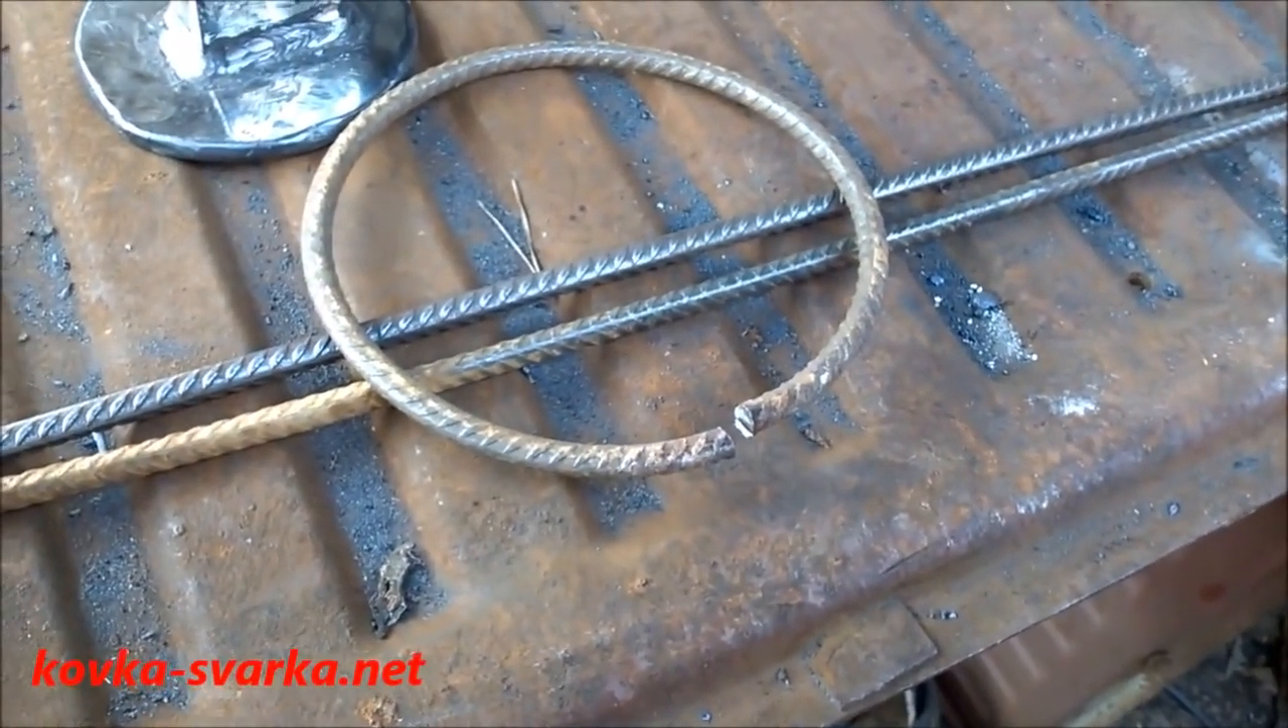Кольцо разрезал, отрезал лишние концы и теперь надо соединить это кольцо, чтобы оно стало единым целым.